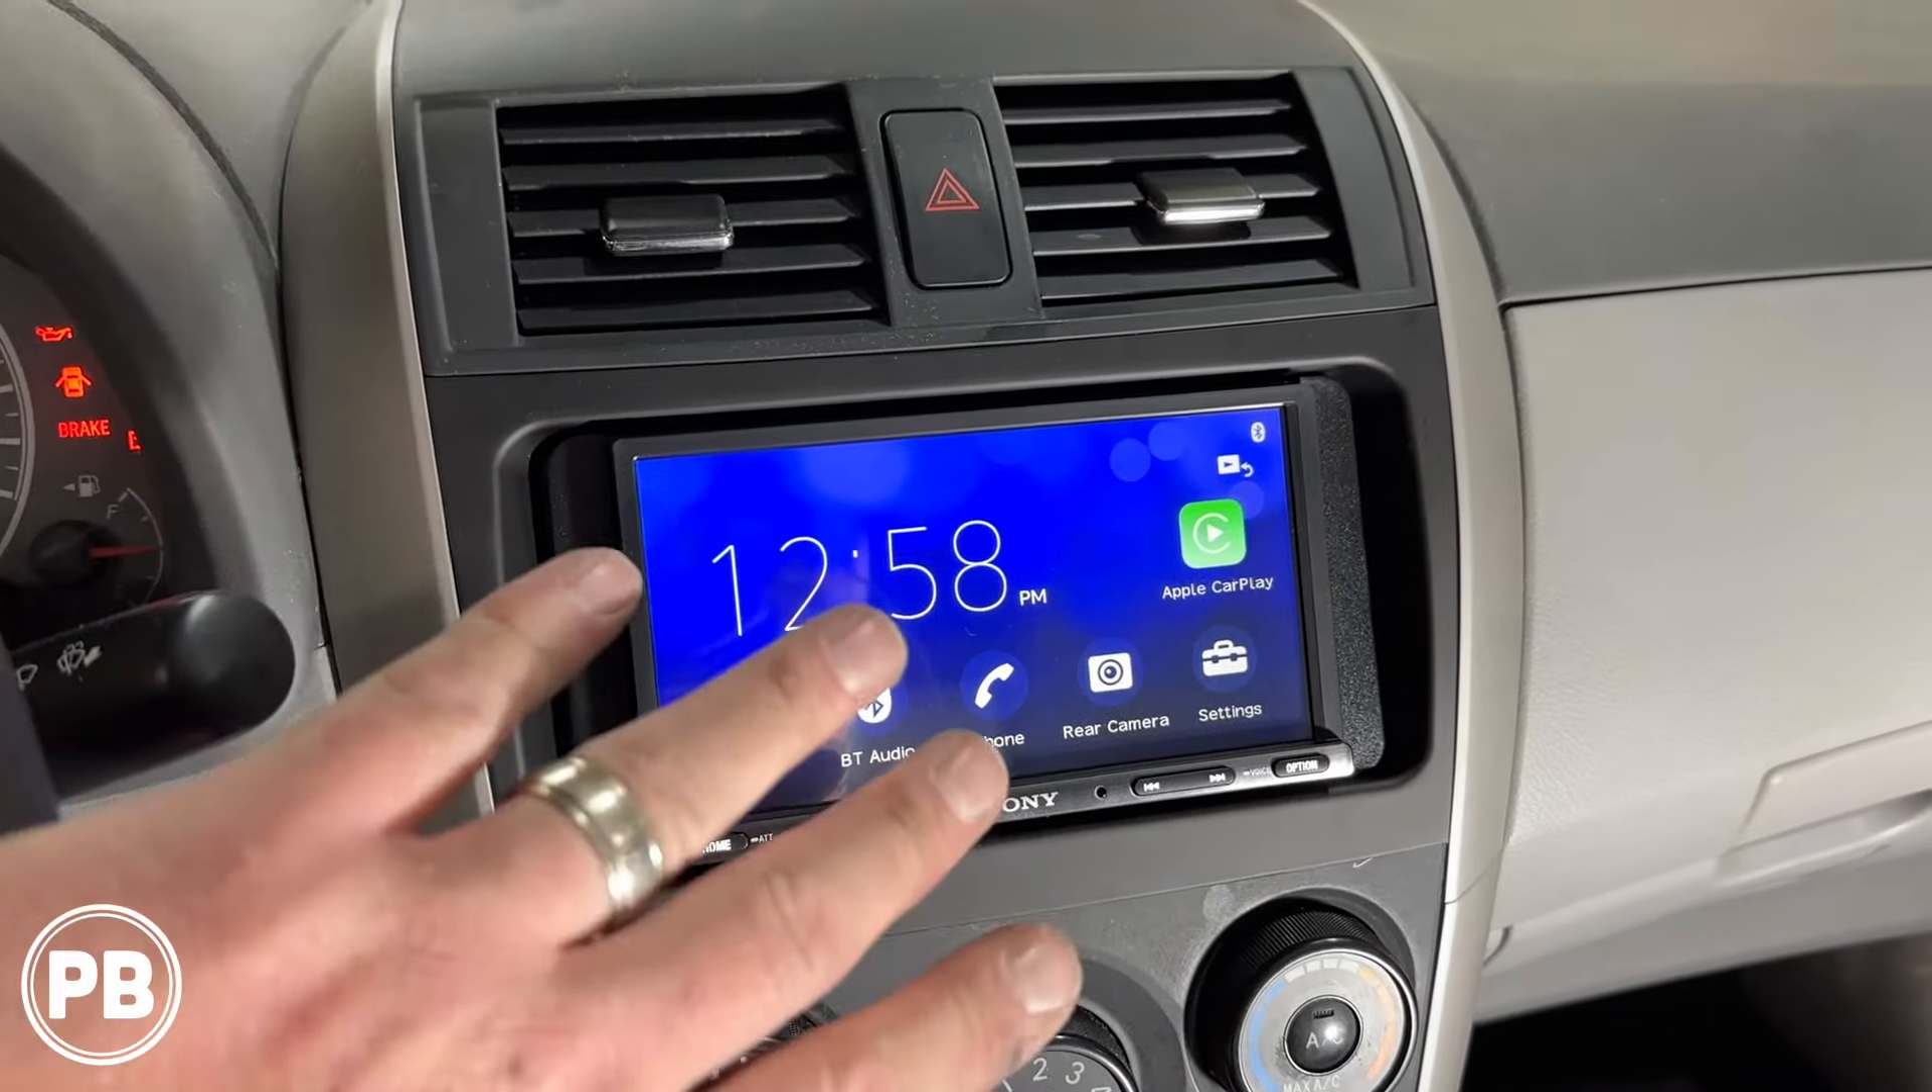So, we went ahead and got the radio all back in. Trim and dash bezel is all reassembled.